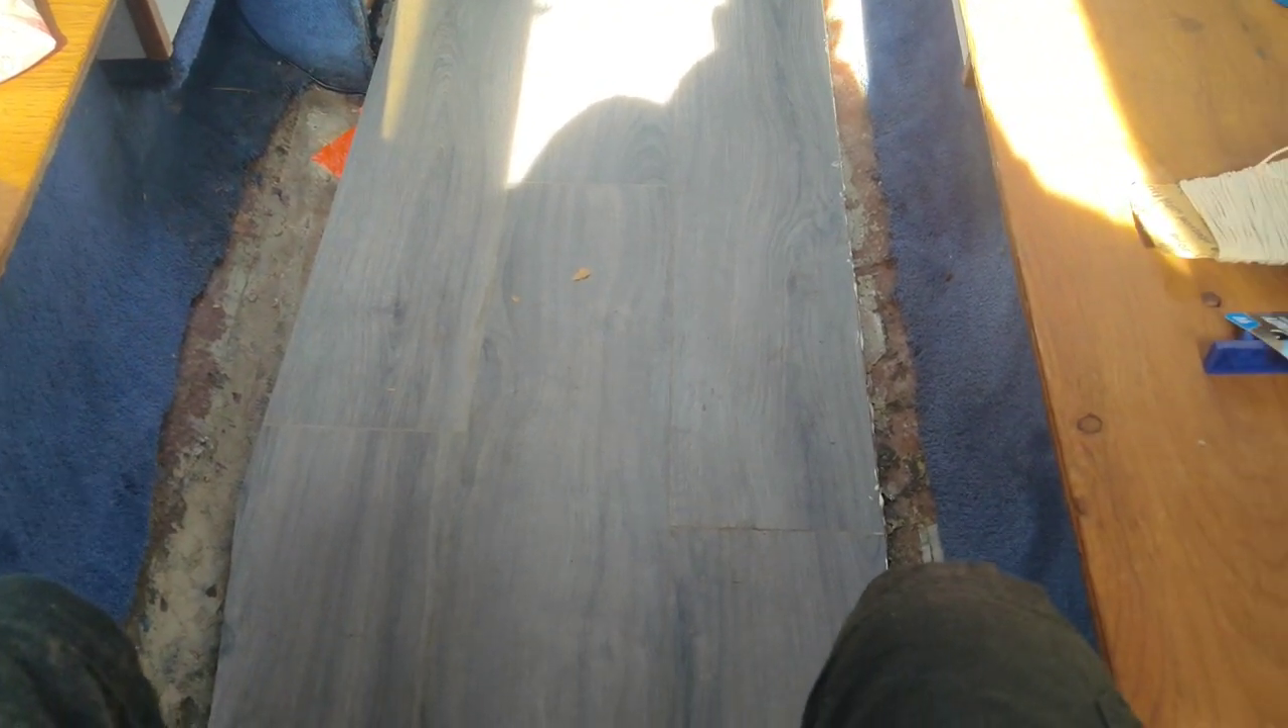Alright, so the floor is finally in.